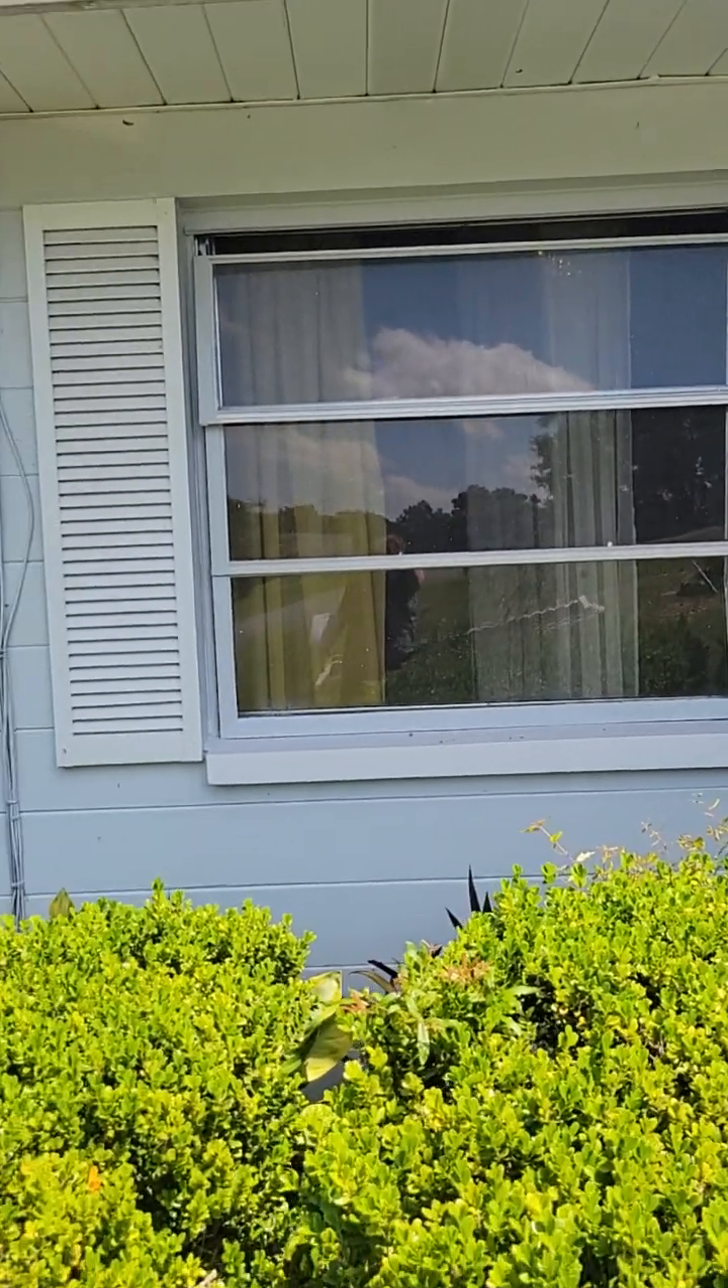You can see that top-left window there doesn't meet the top.